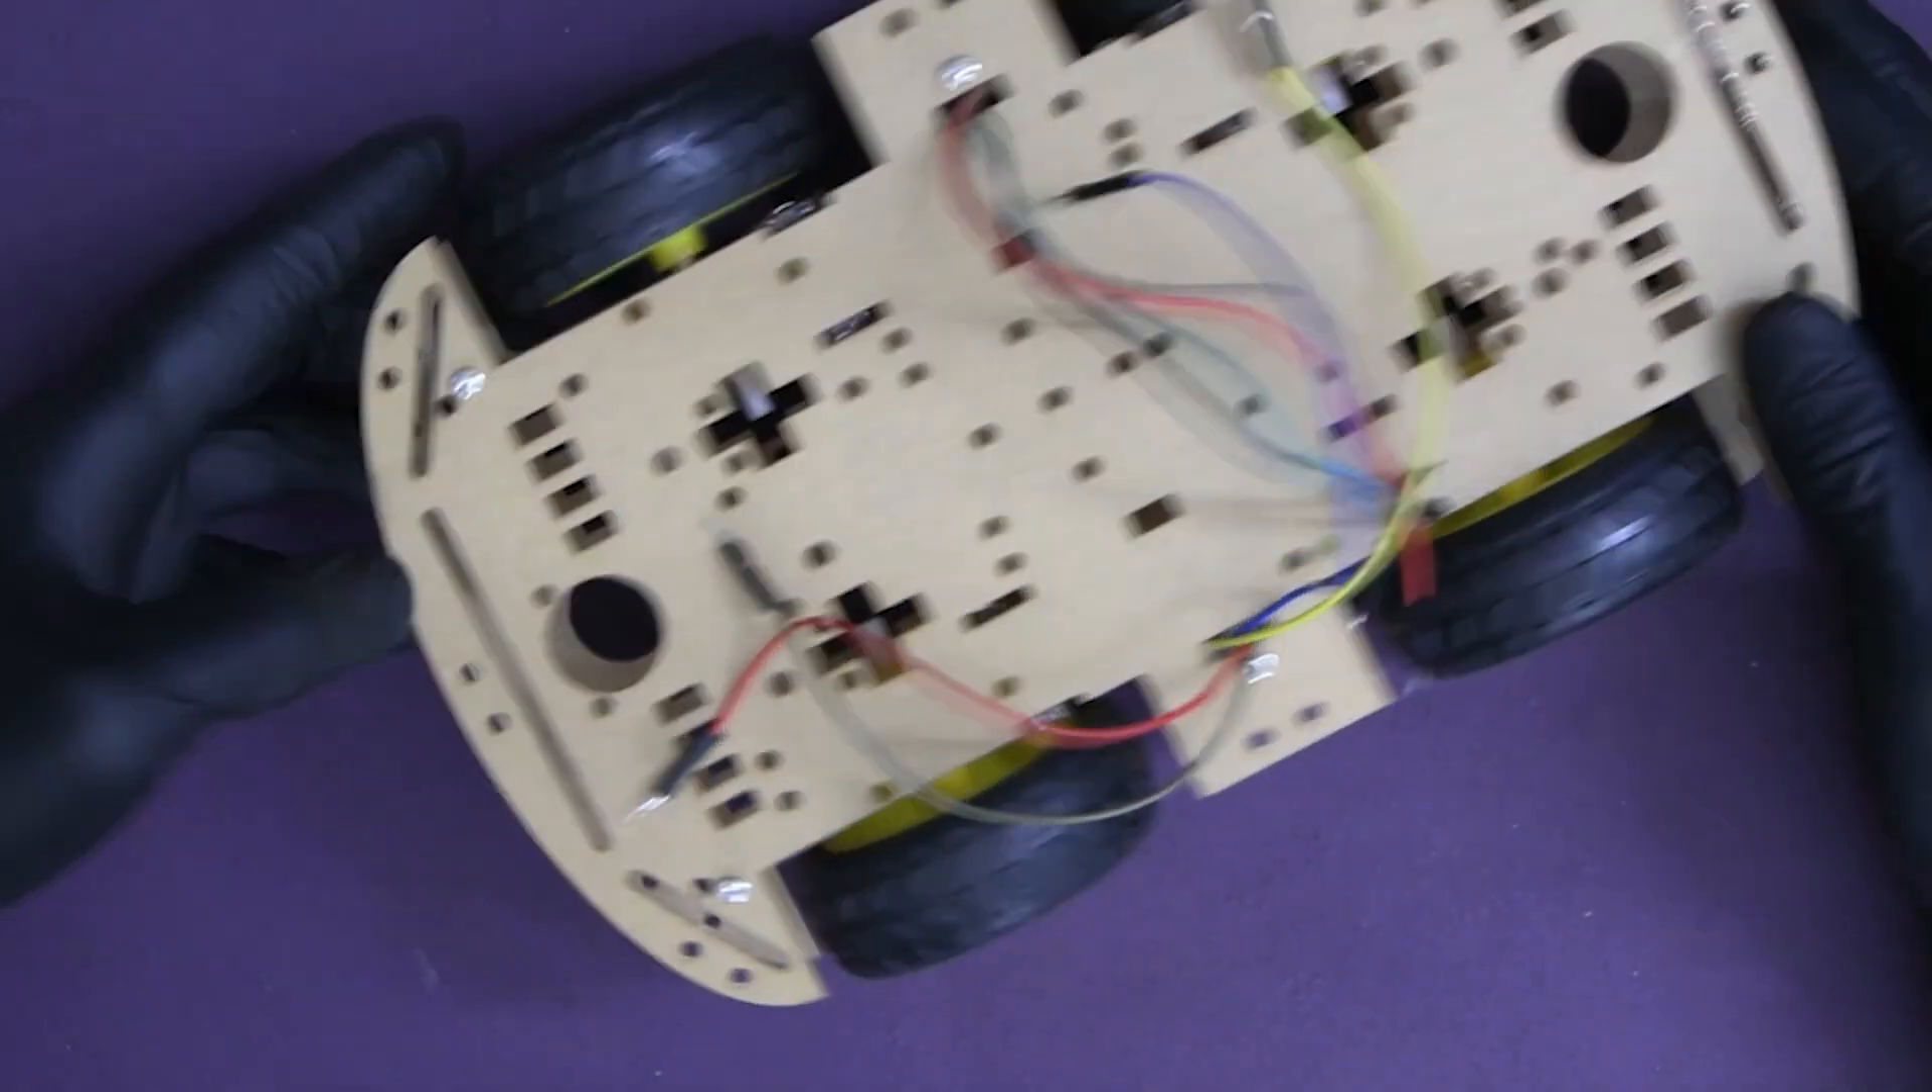Finally, our 4-wheels robot chassis is now assembled and ready for the next step.